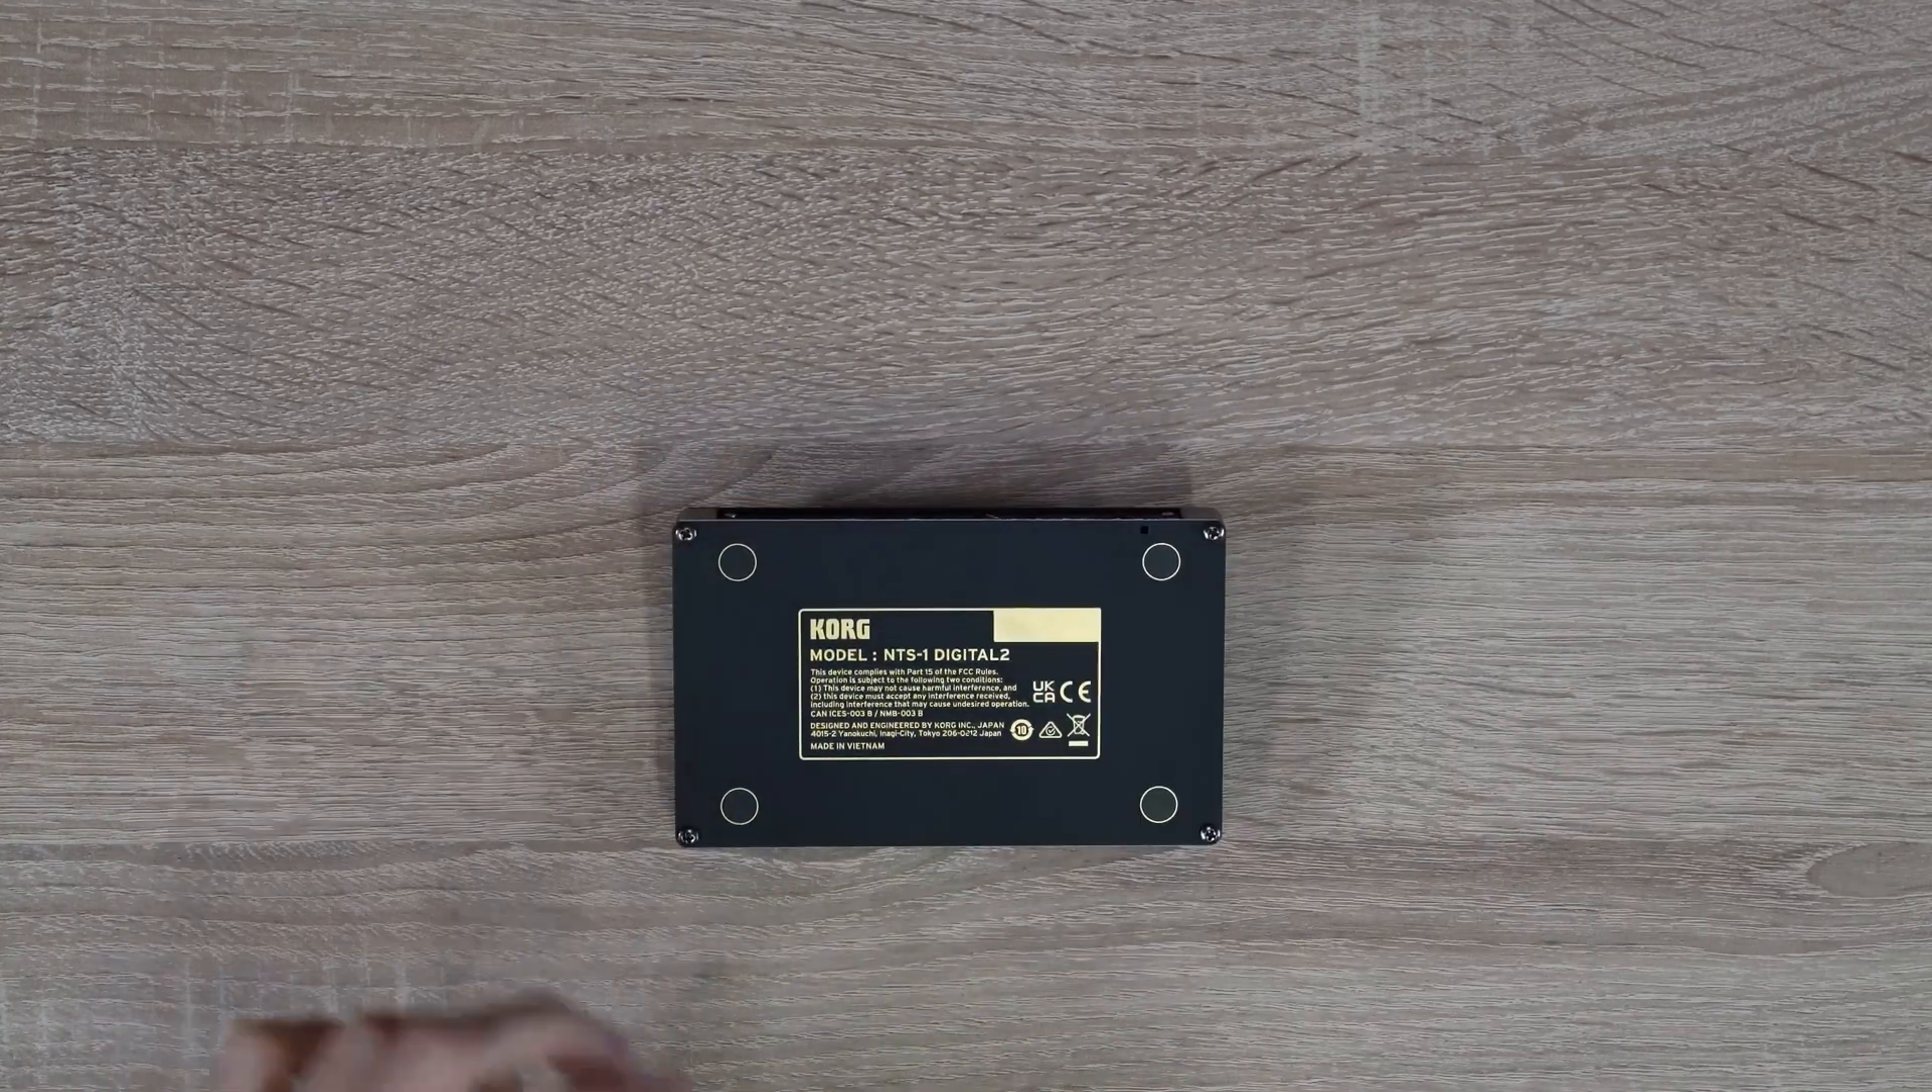Alright, our NTS1 Mark II is almost complete. The only thing left is to attach the rubberized feet to the circles on the back panel.